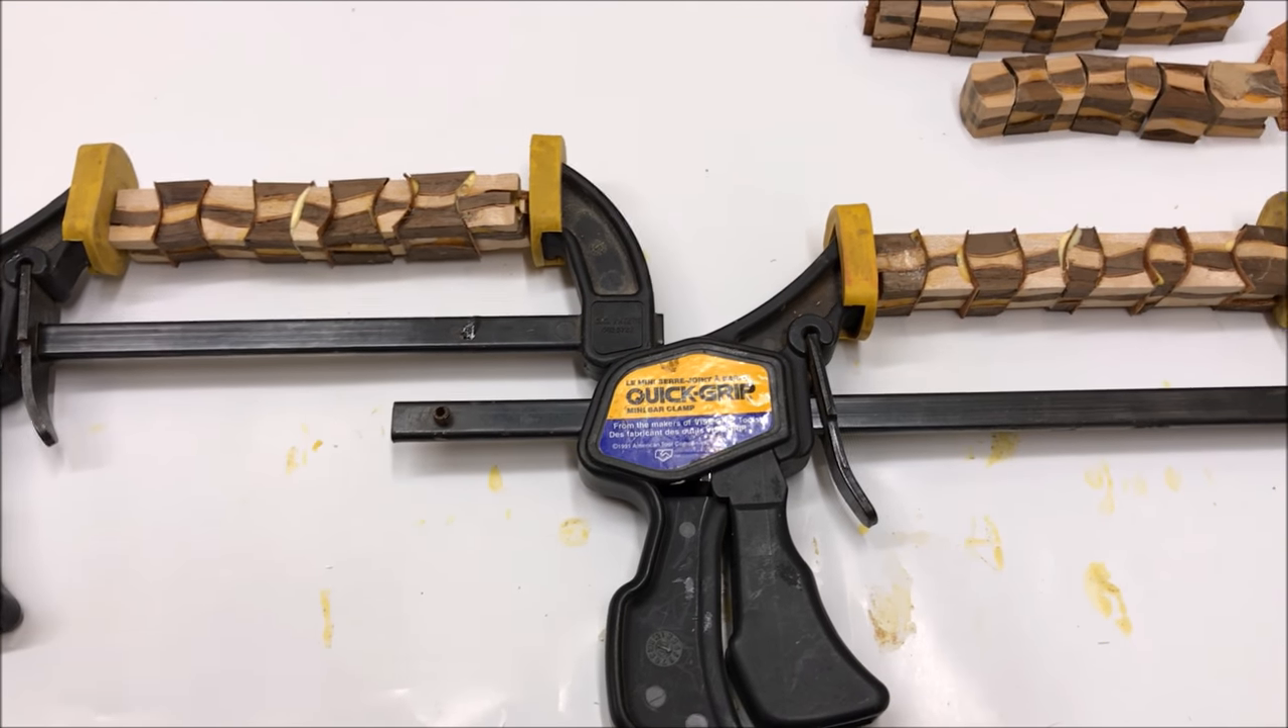I just made the final glue up on my maple and walnut blanks.